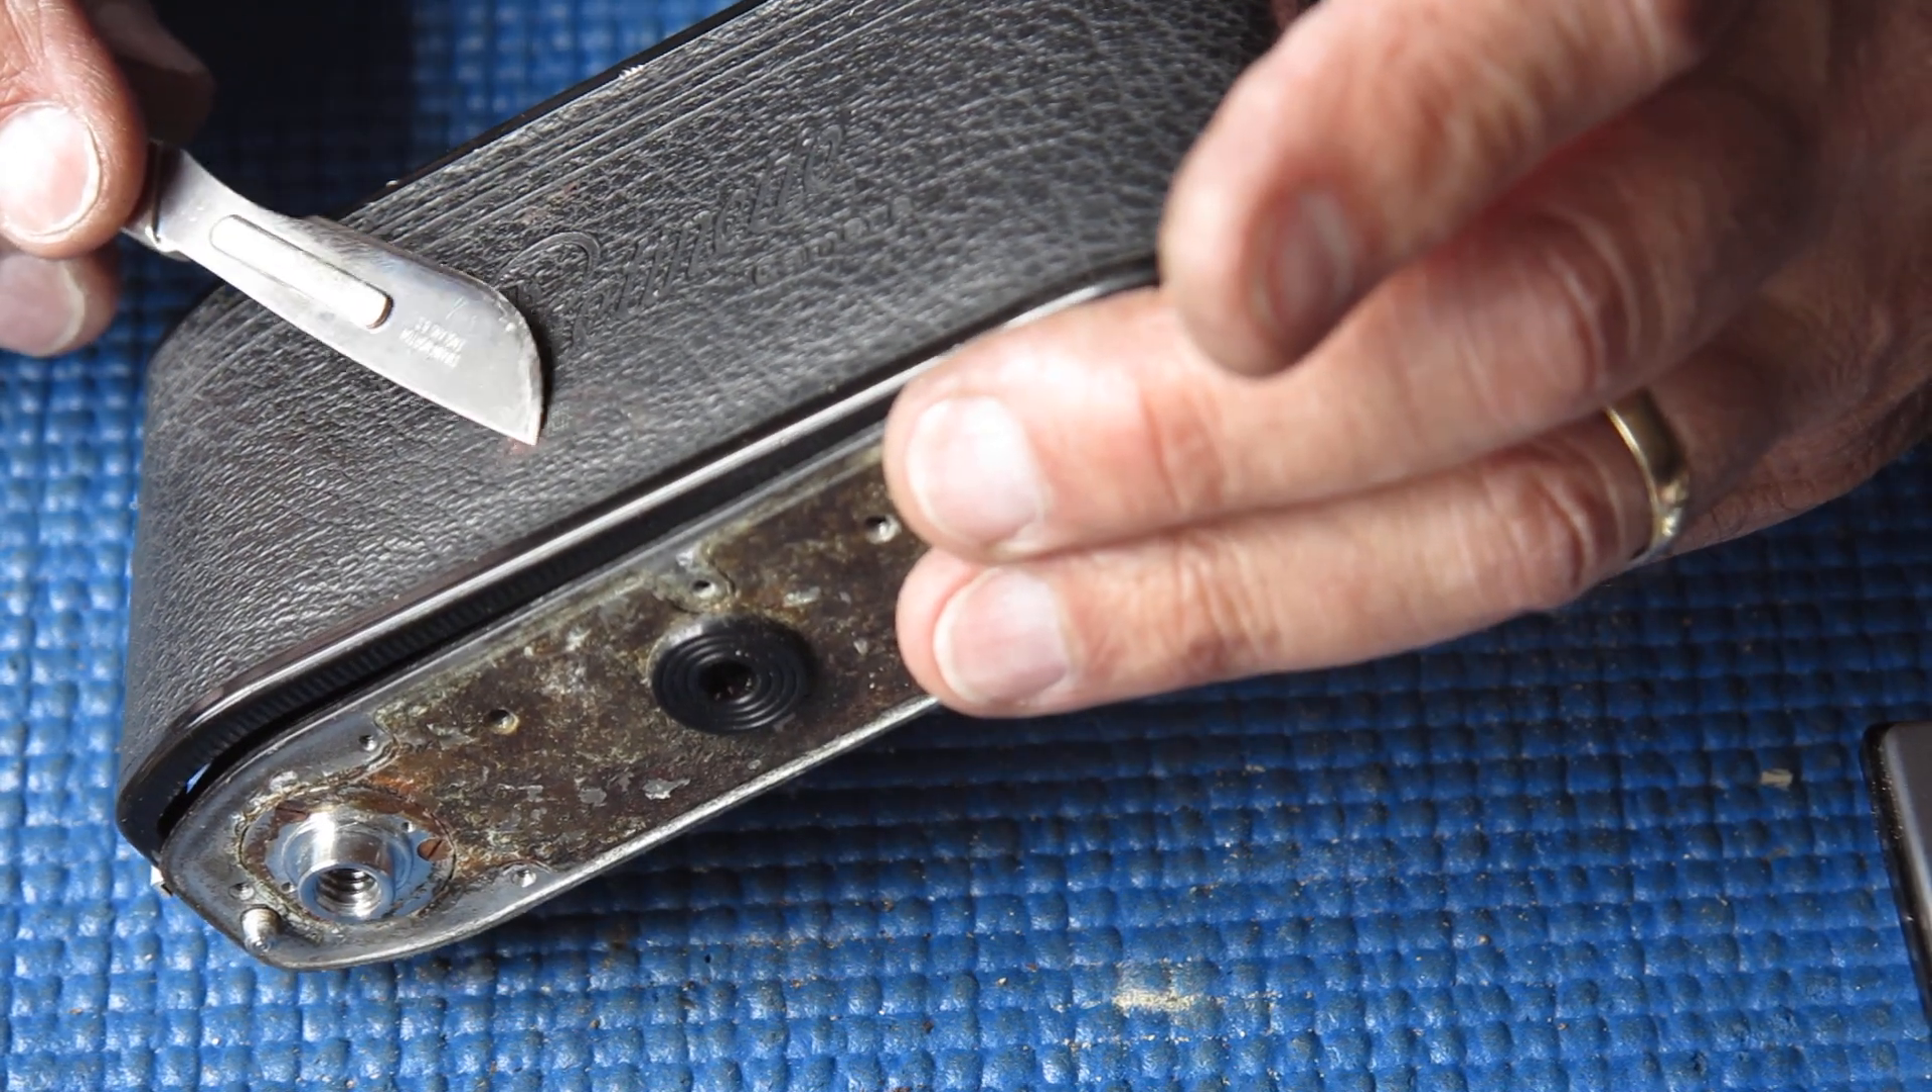I've got to get that casting nice and clean. I've also got to remove the leatherette from the back of the camera.